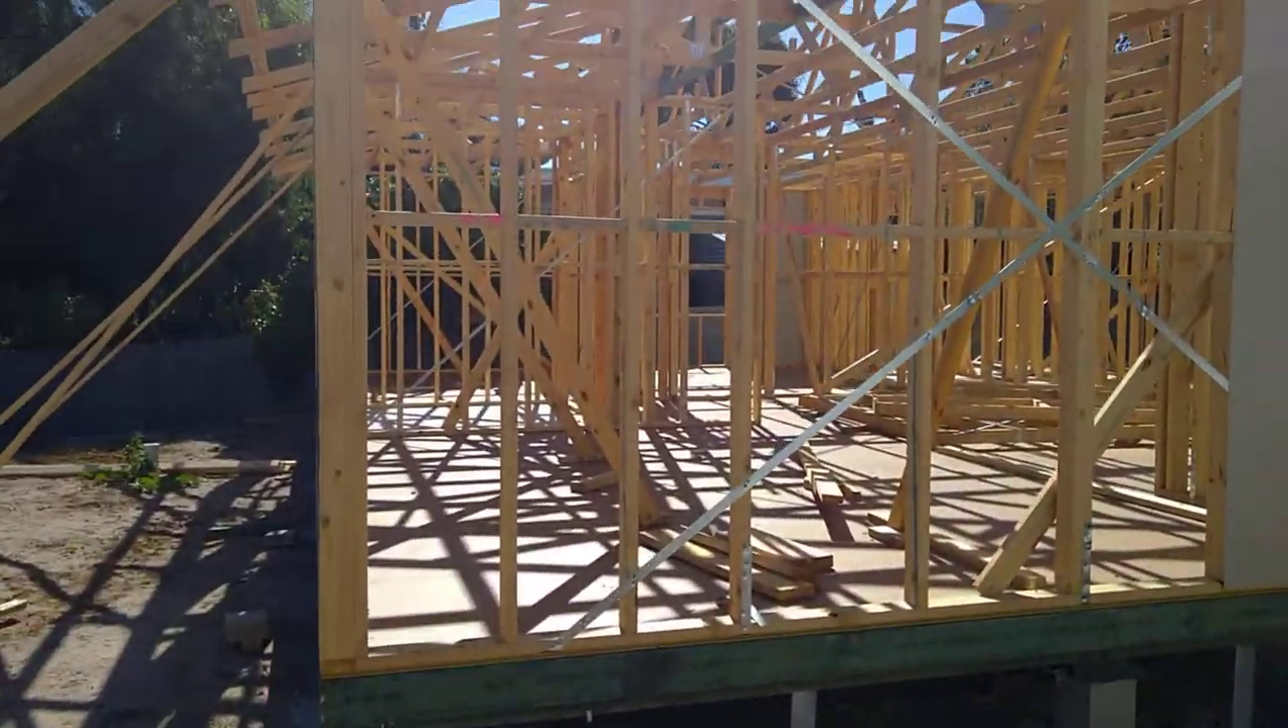And then the next week, all the timber framing, roof trusses are on.